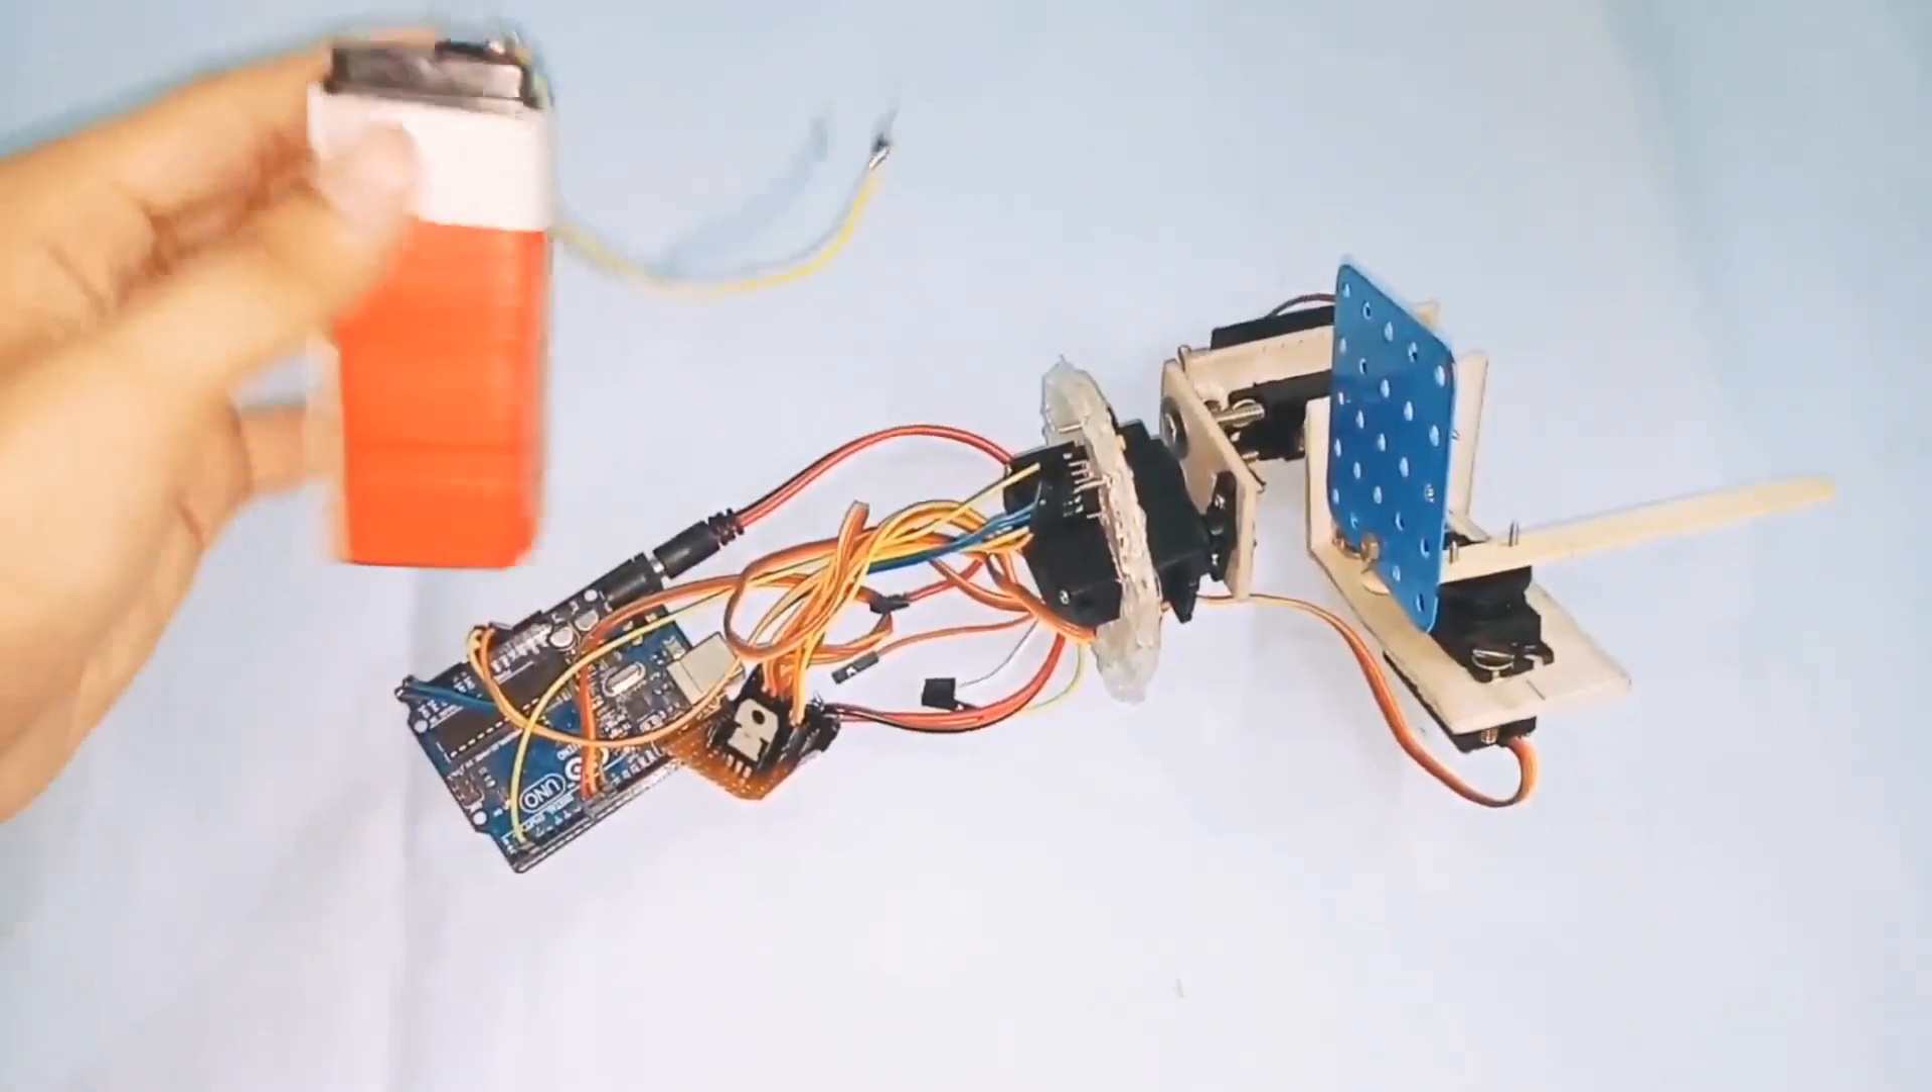So guys, now the connections are completed but right now I am not connecting the battery.